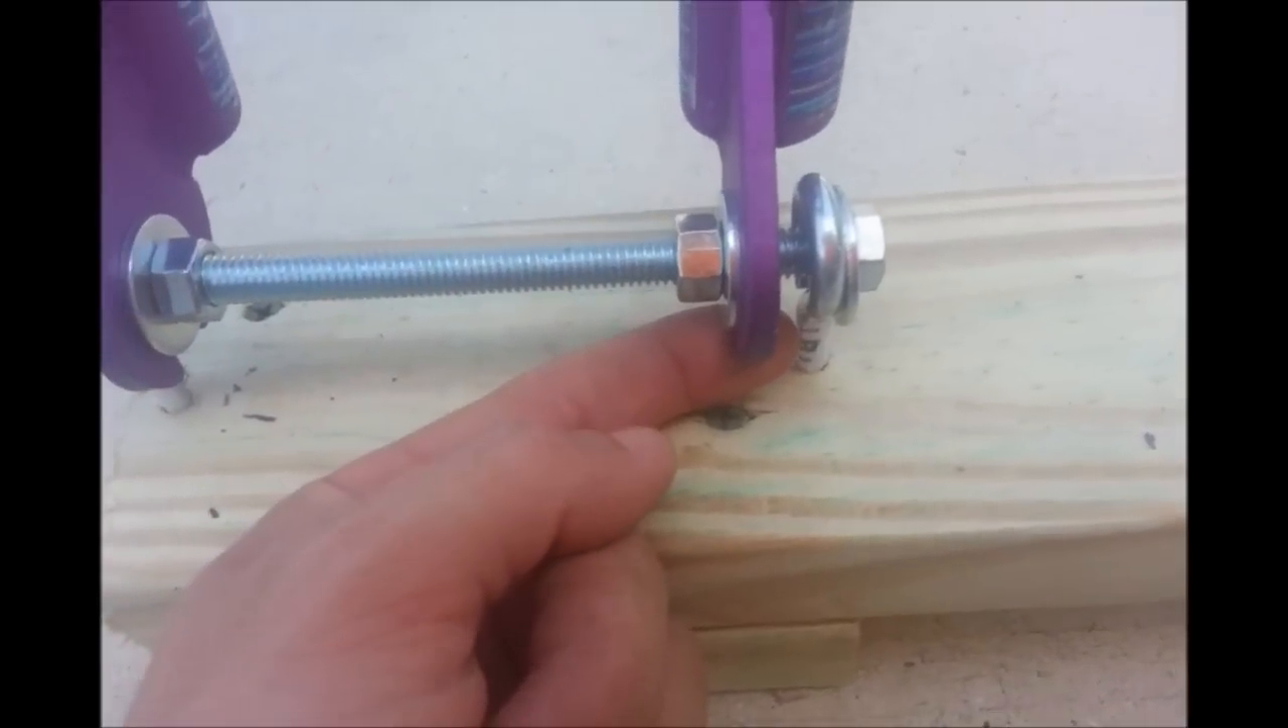The fork fits perfectly over the three -eighths of an inch bolt.